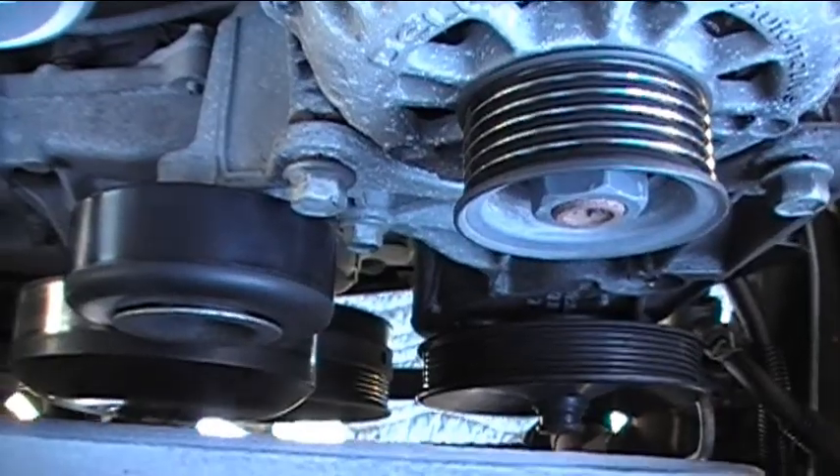Okay, now that we have the main belt off, let's take a closer look at the pulleys for everything.